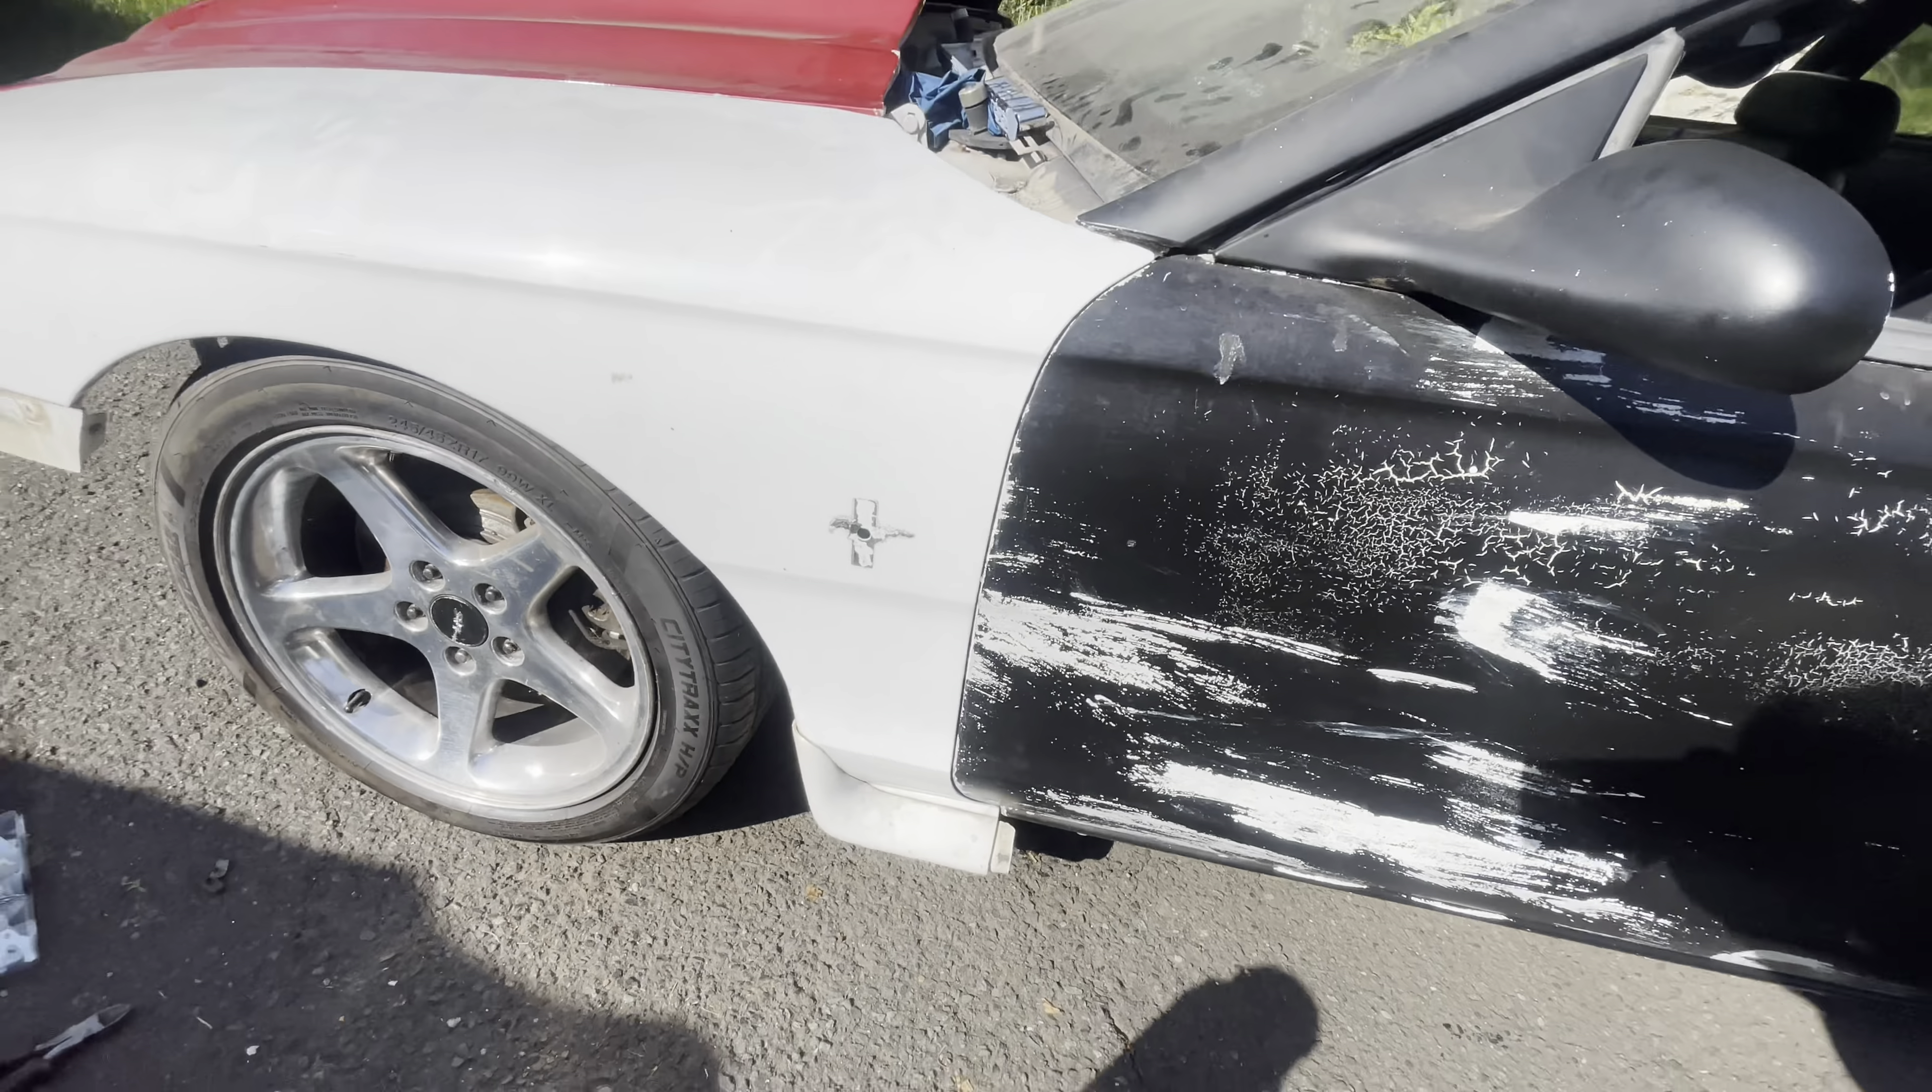The door gap's actually like beautiful though, which is crazy because if you guys remember, the driver's side is the one that was crashed.